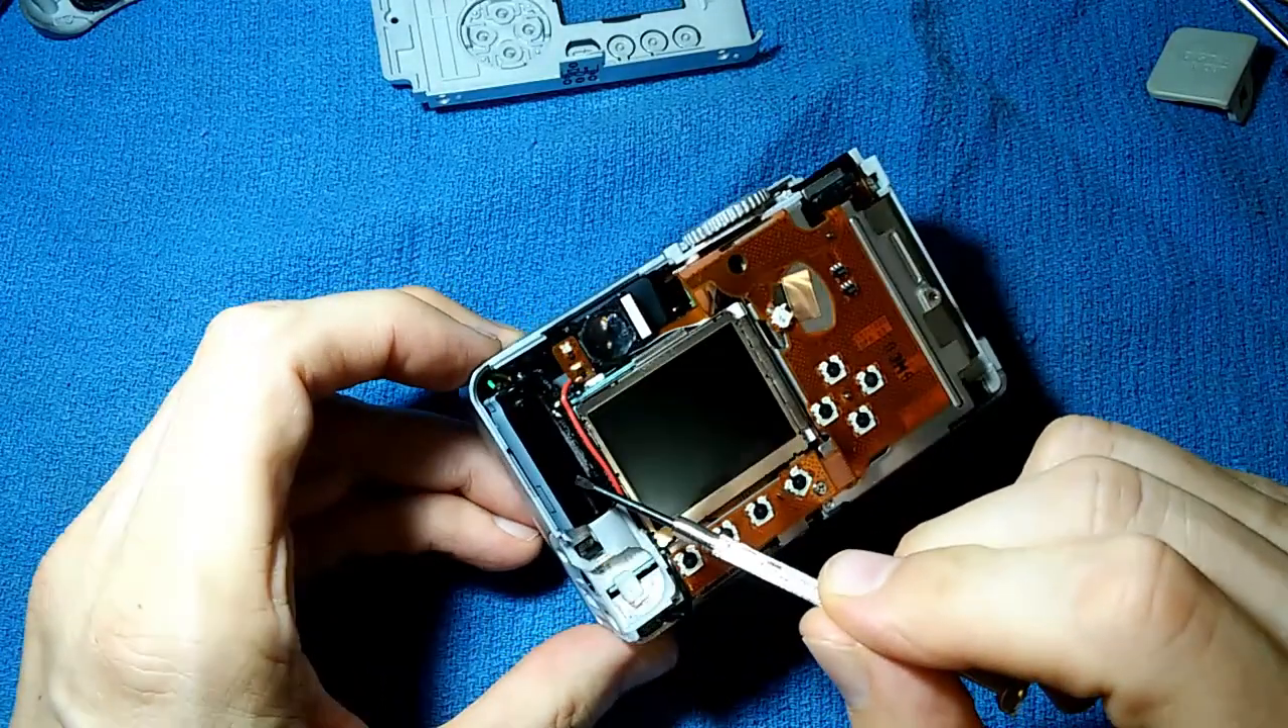And now we have the back exposed.